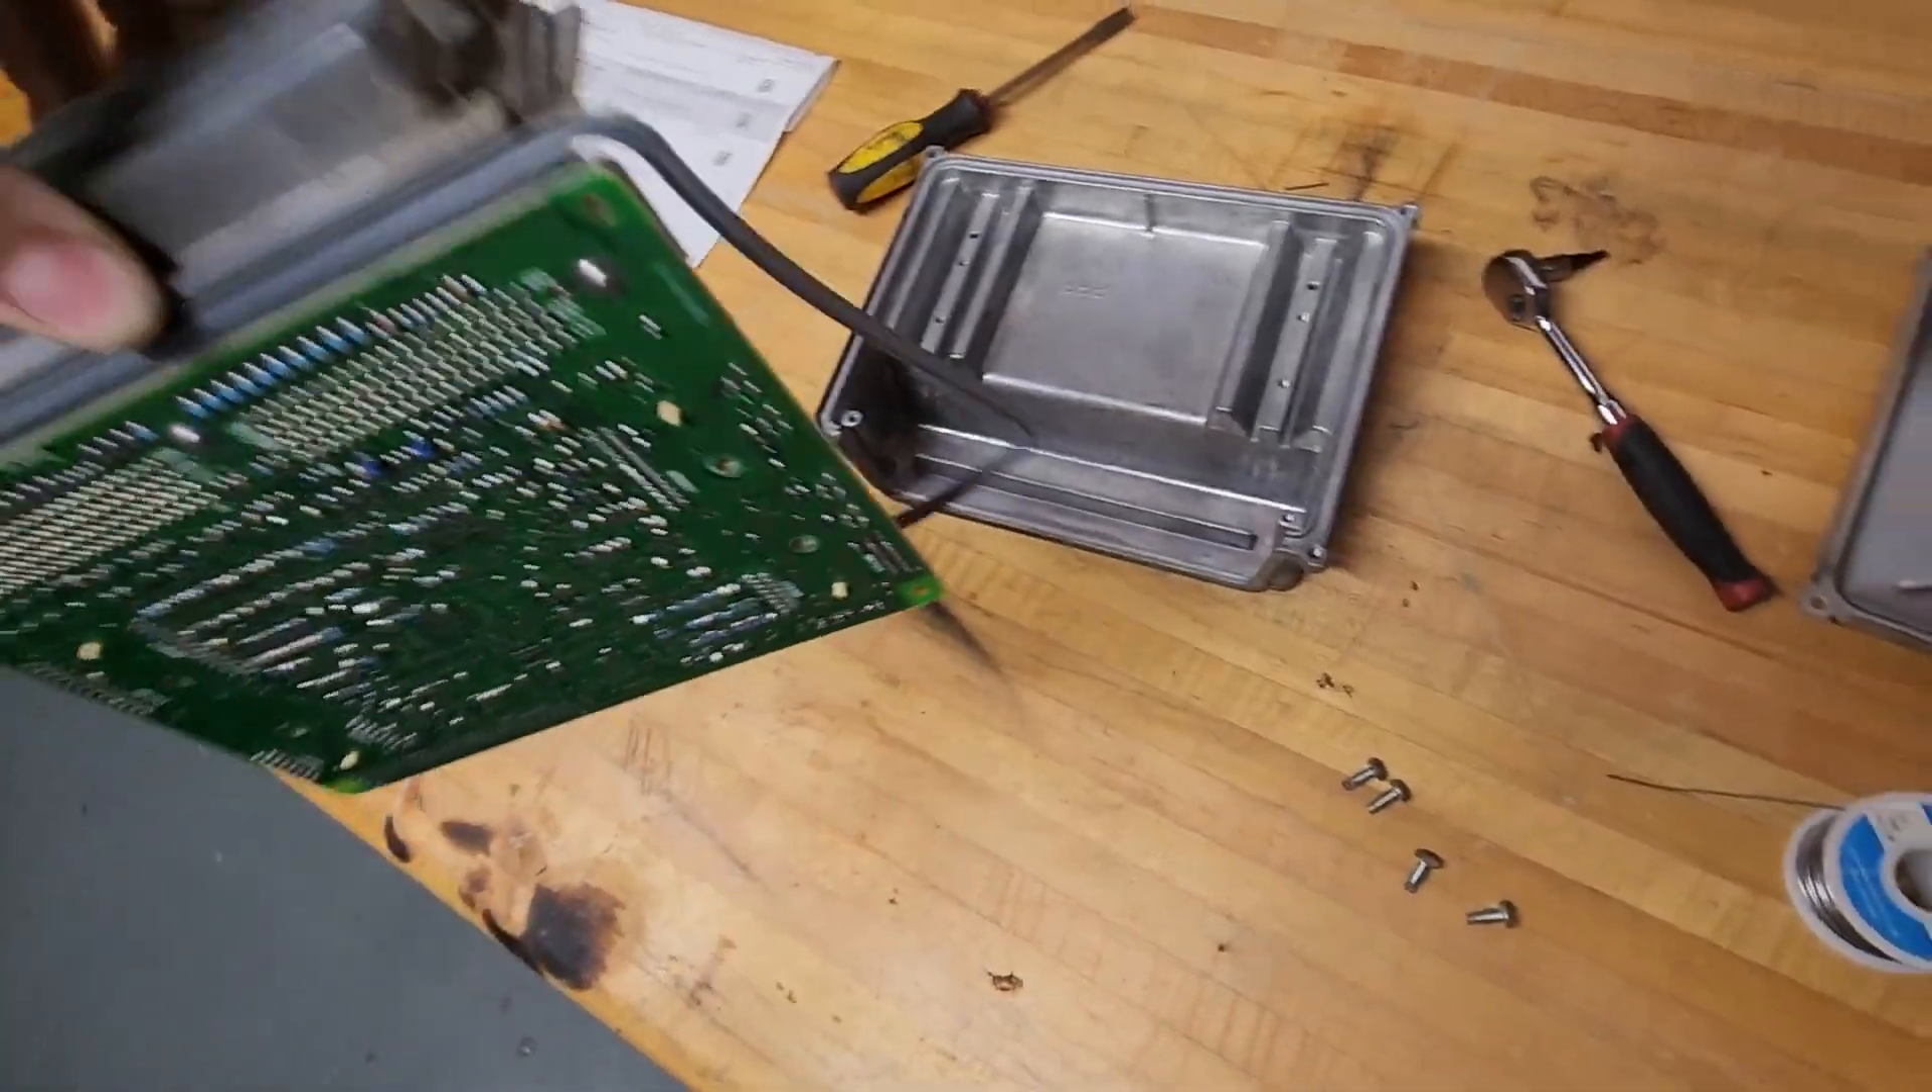And that is the circuit board out.